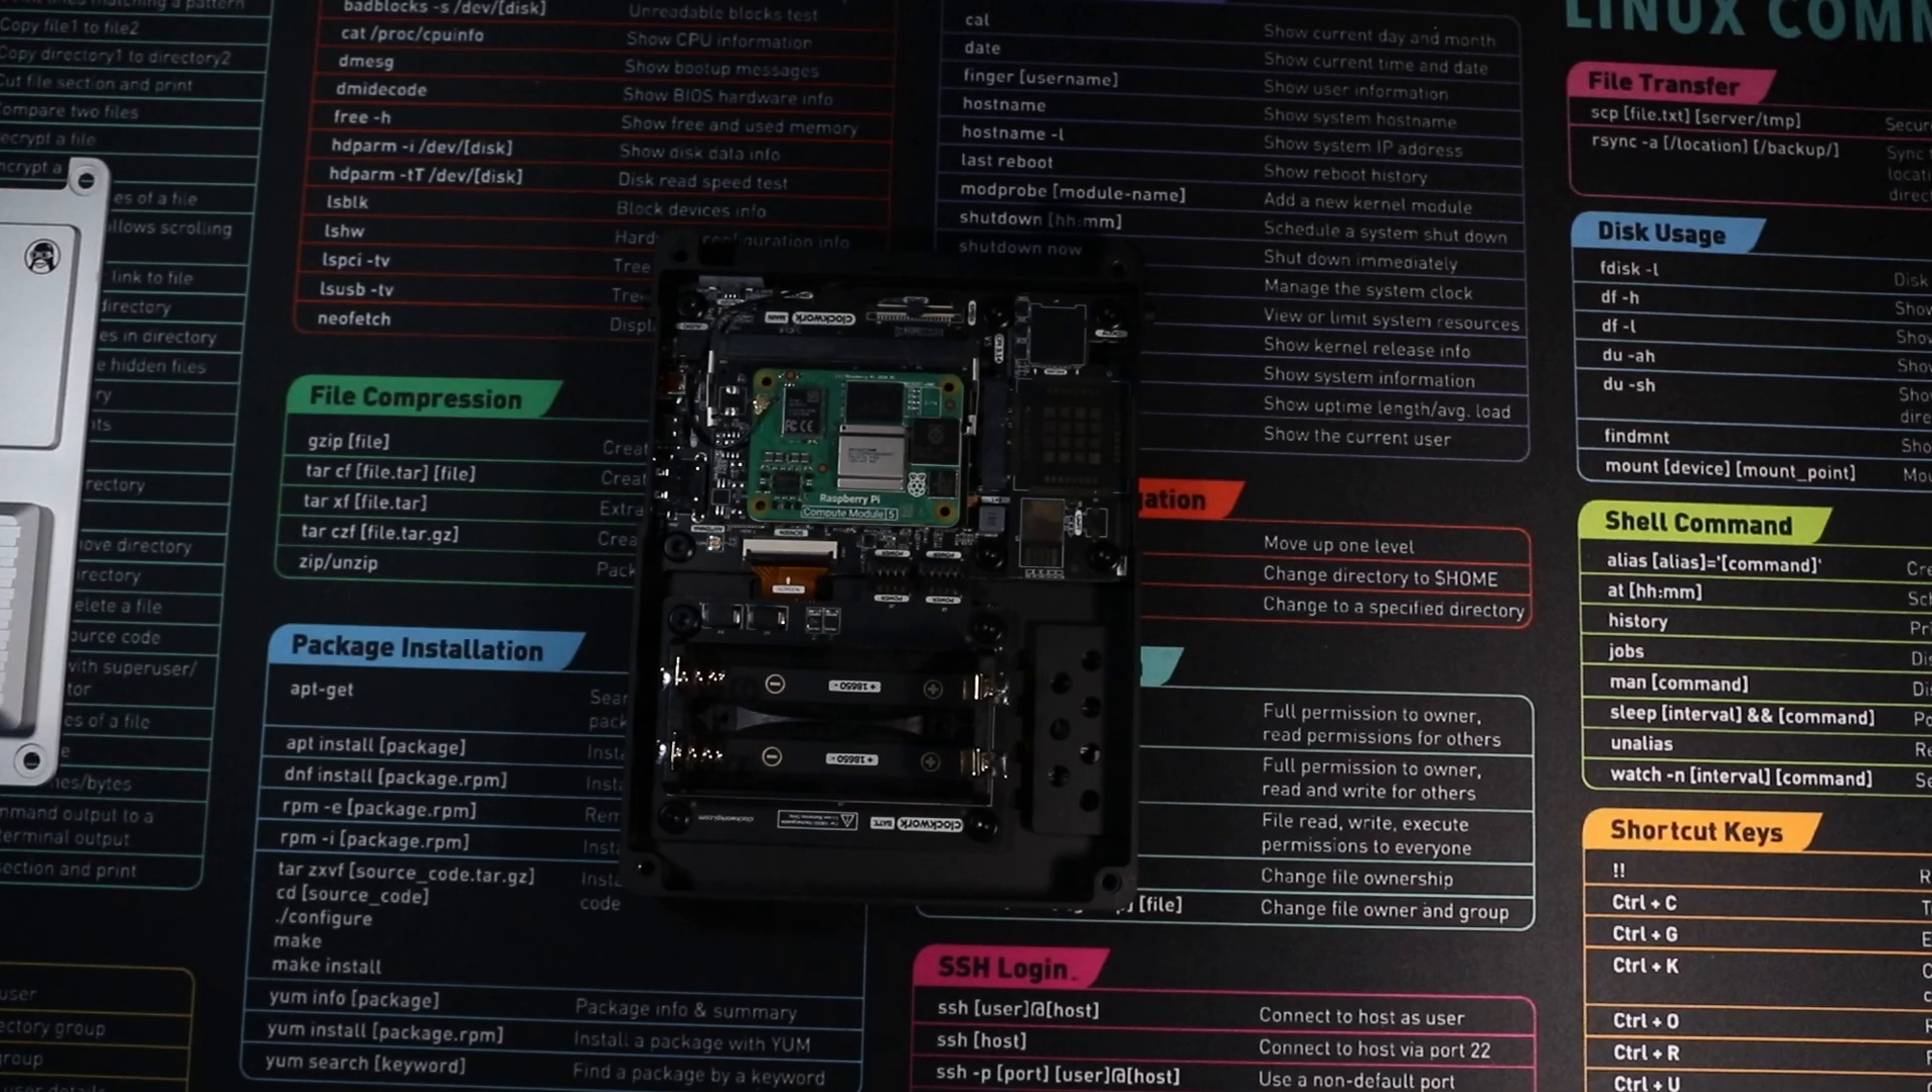That is our CM5 now installed.